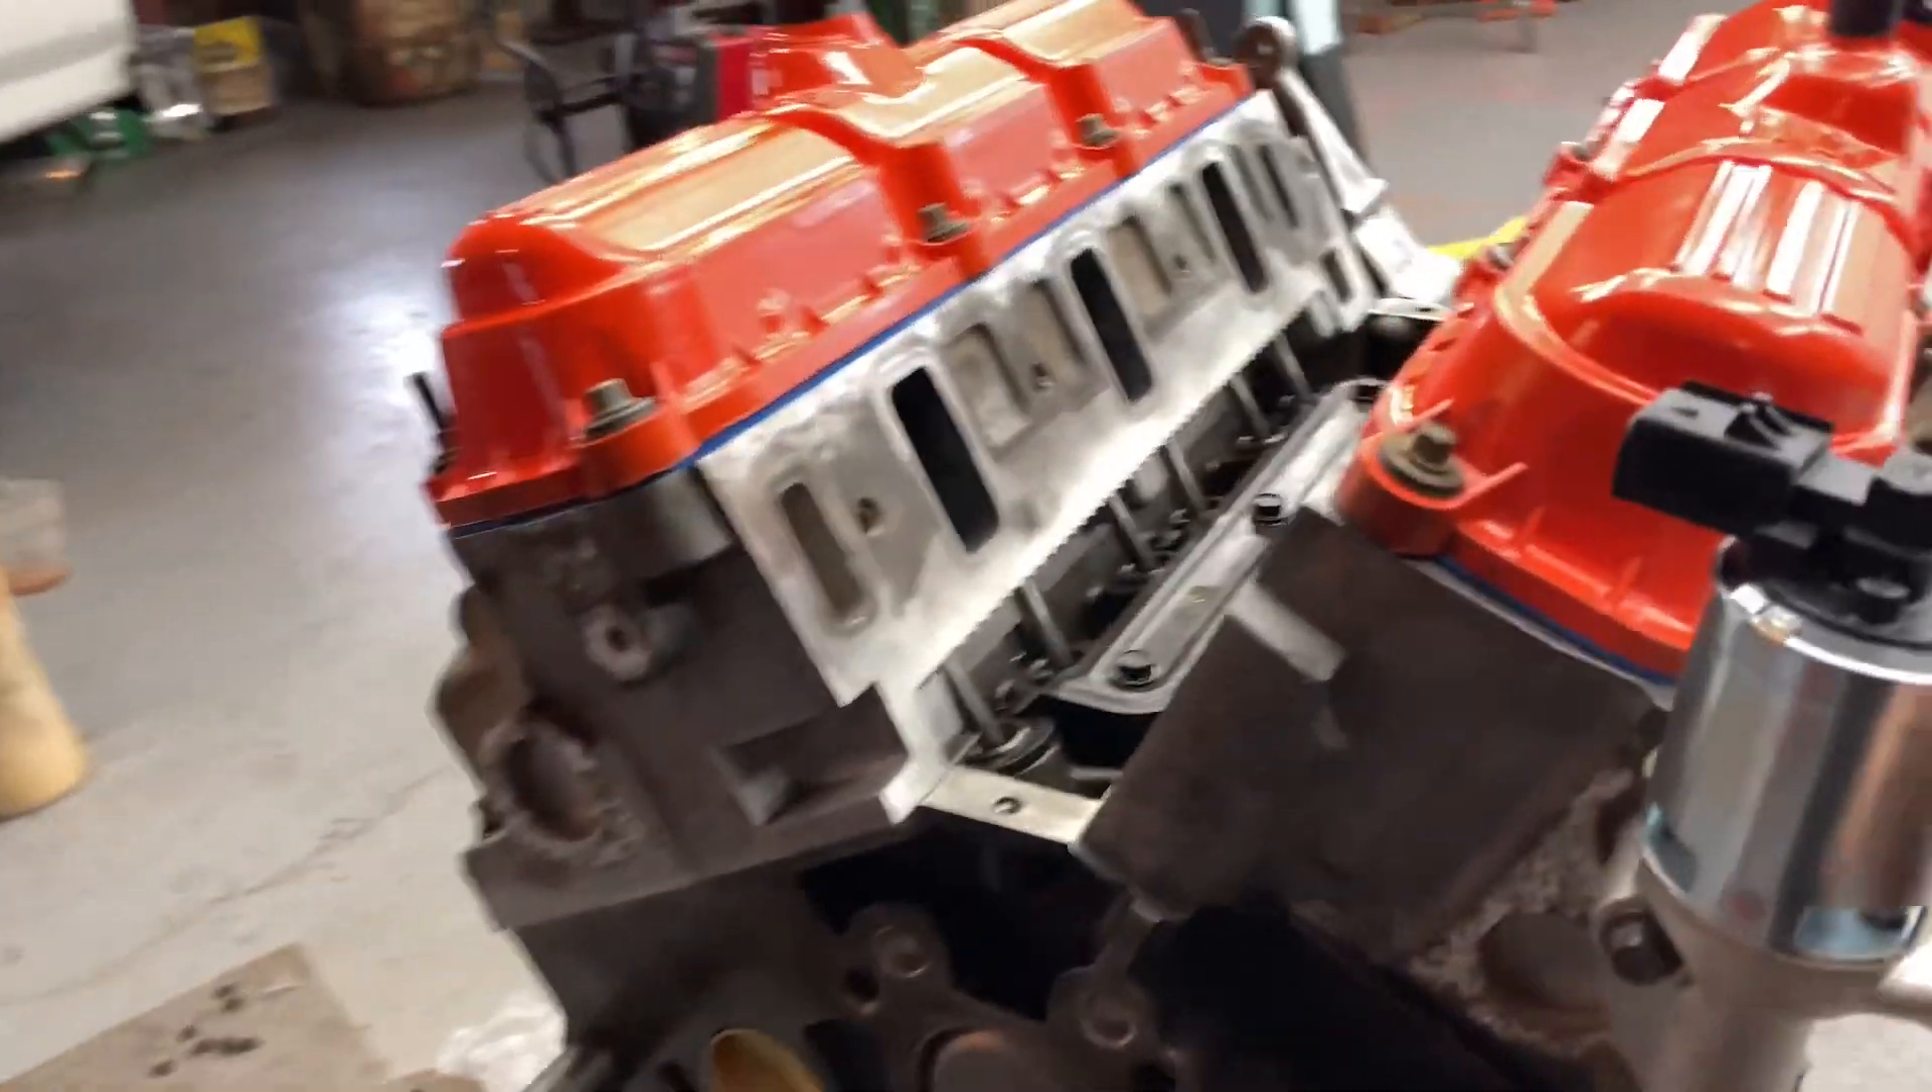So, I just put the valve covers on, tightened the bolts, got the bolts in, and messed with all that stuff, boring stuff.